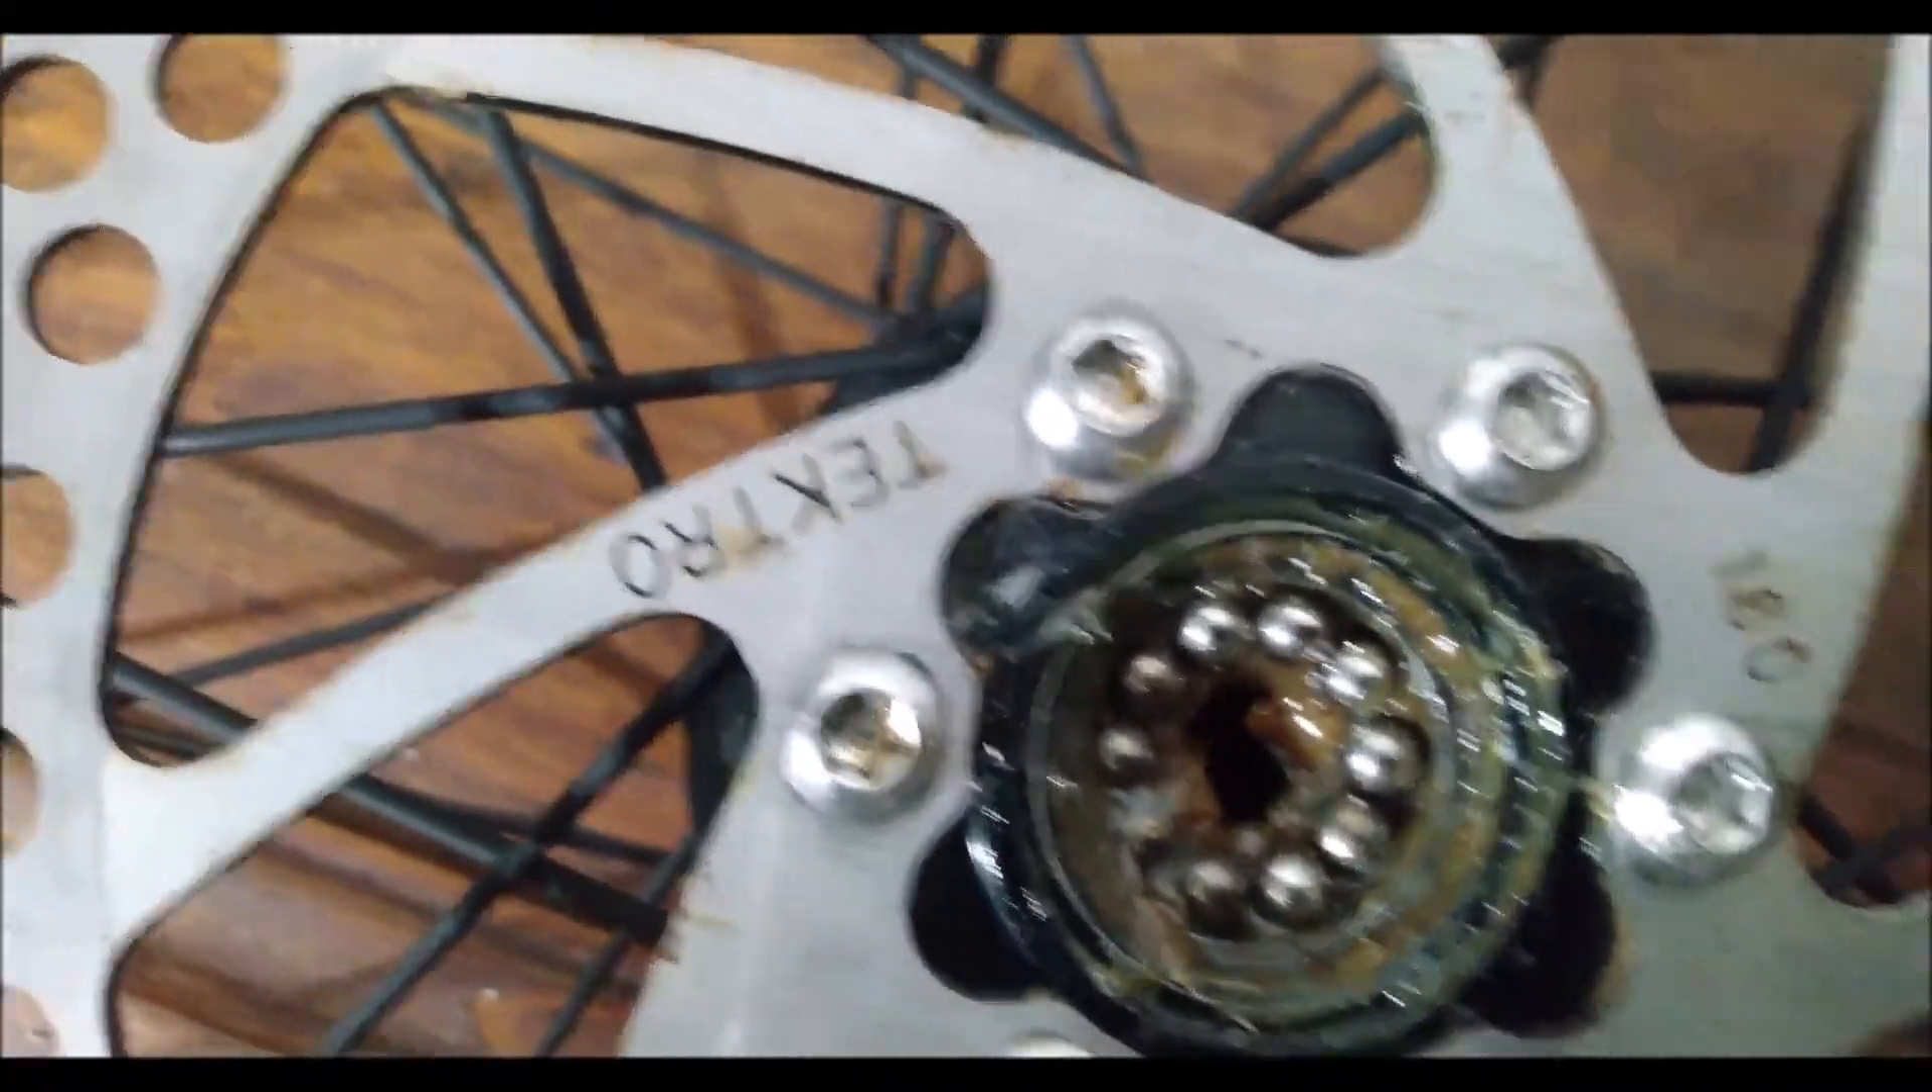Vos billes elles sont bien mises bien collées c'est impeccable.